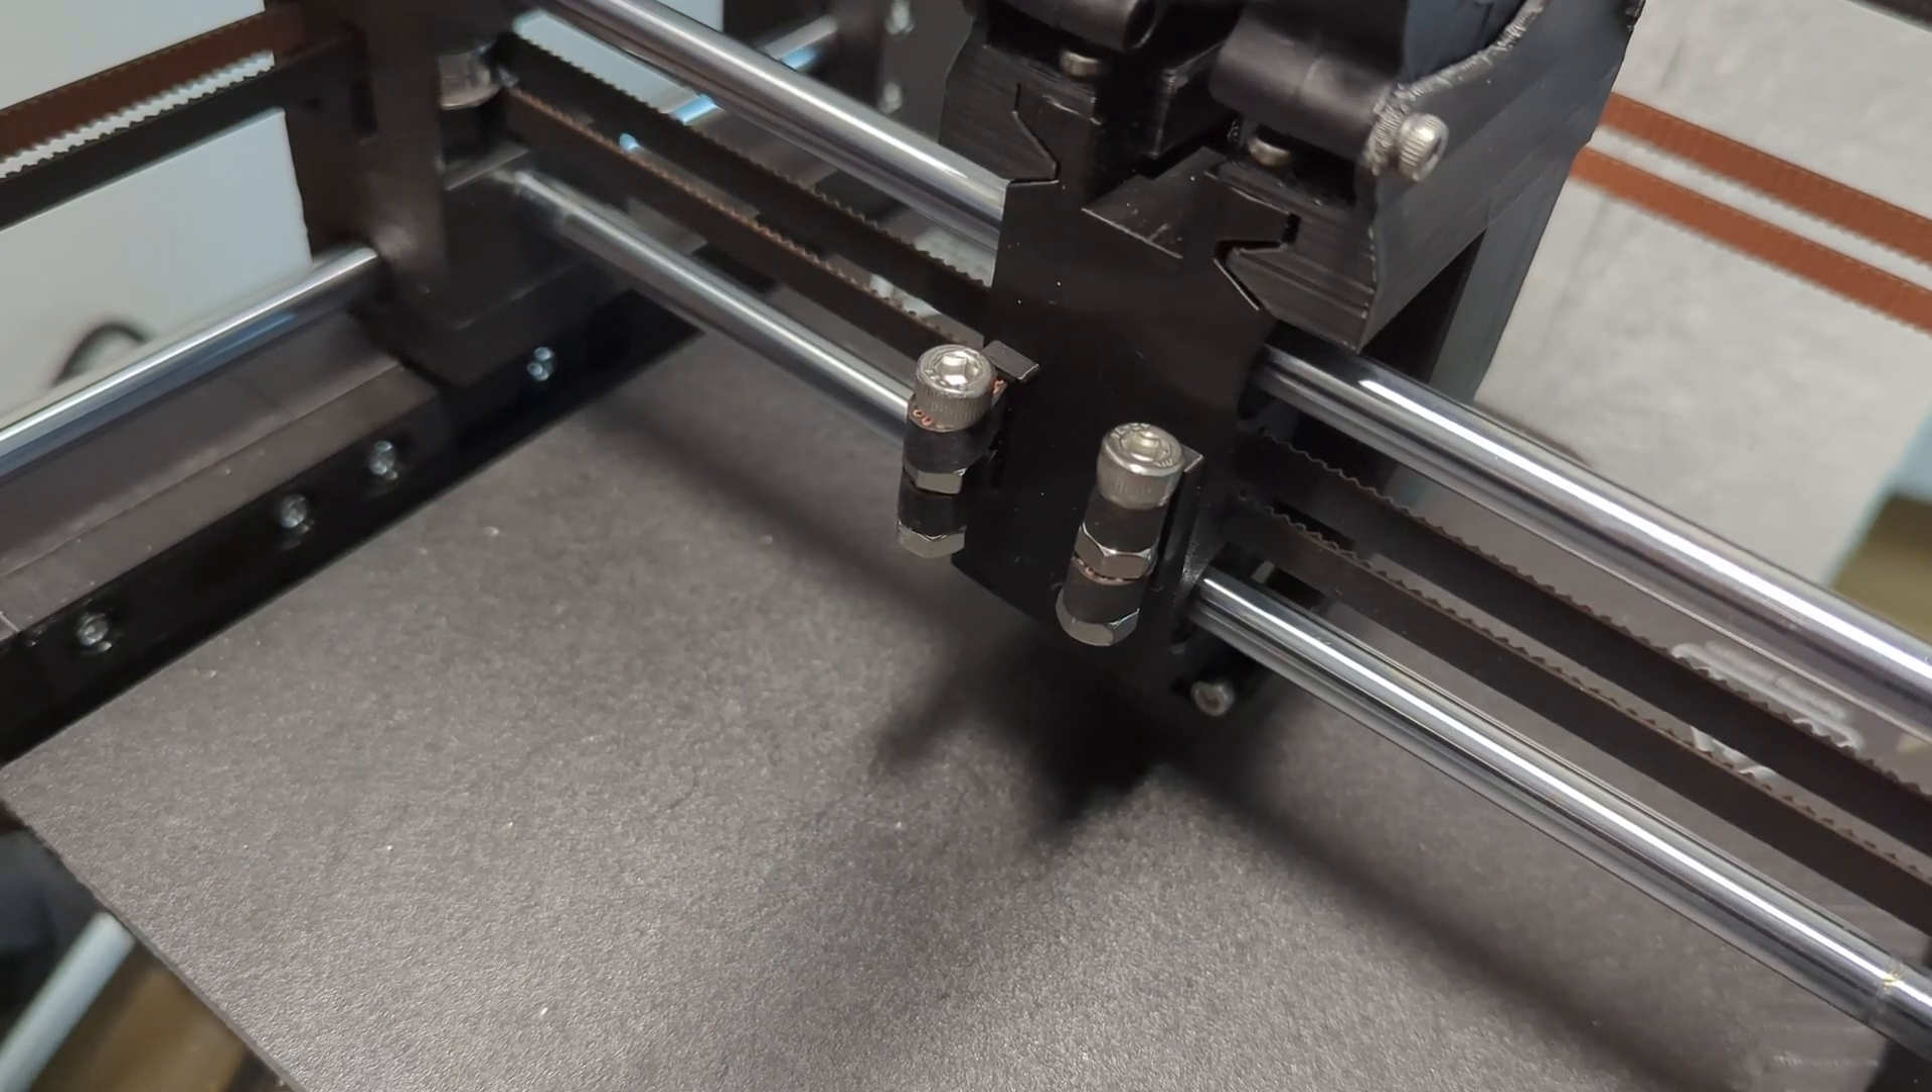I have used two M5 screws and nuts to make sure that the belt does not slip out on higher speeds.